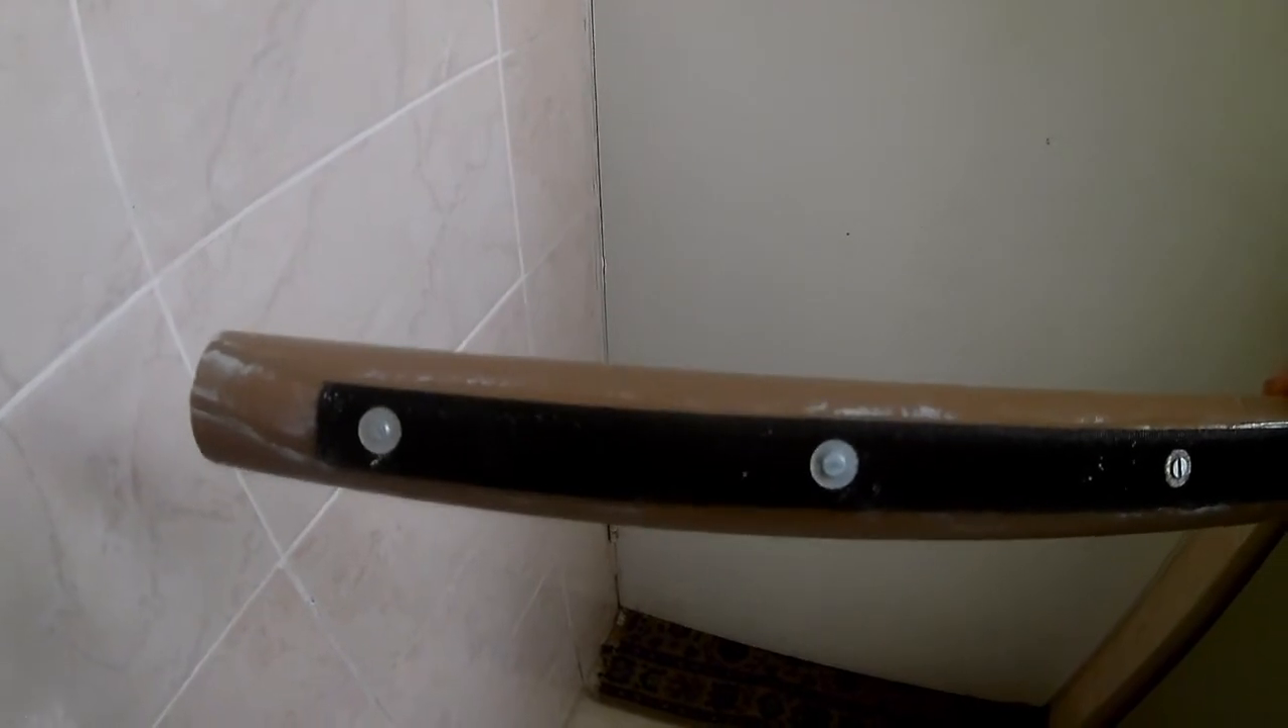Eu coloquei uns furinhos e parafusei o velcro. Isso é justamente para que o velcro não saia.